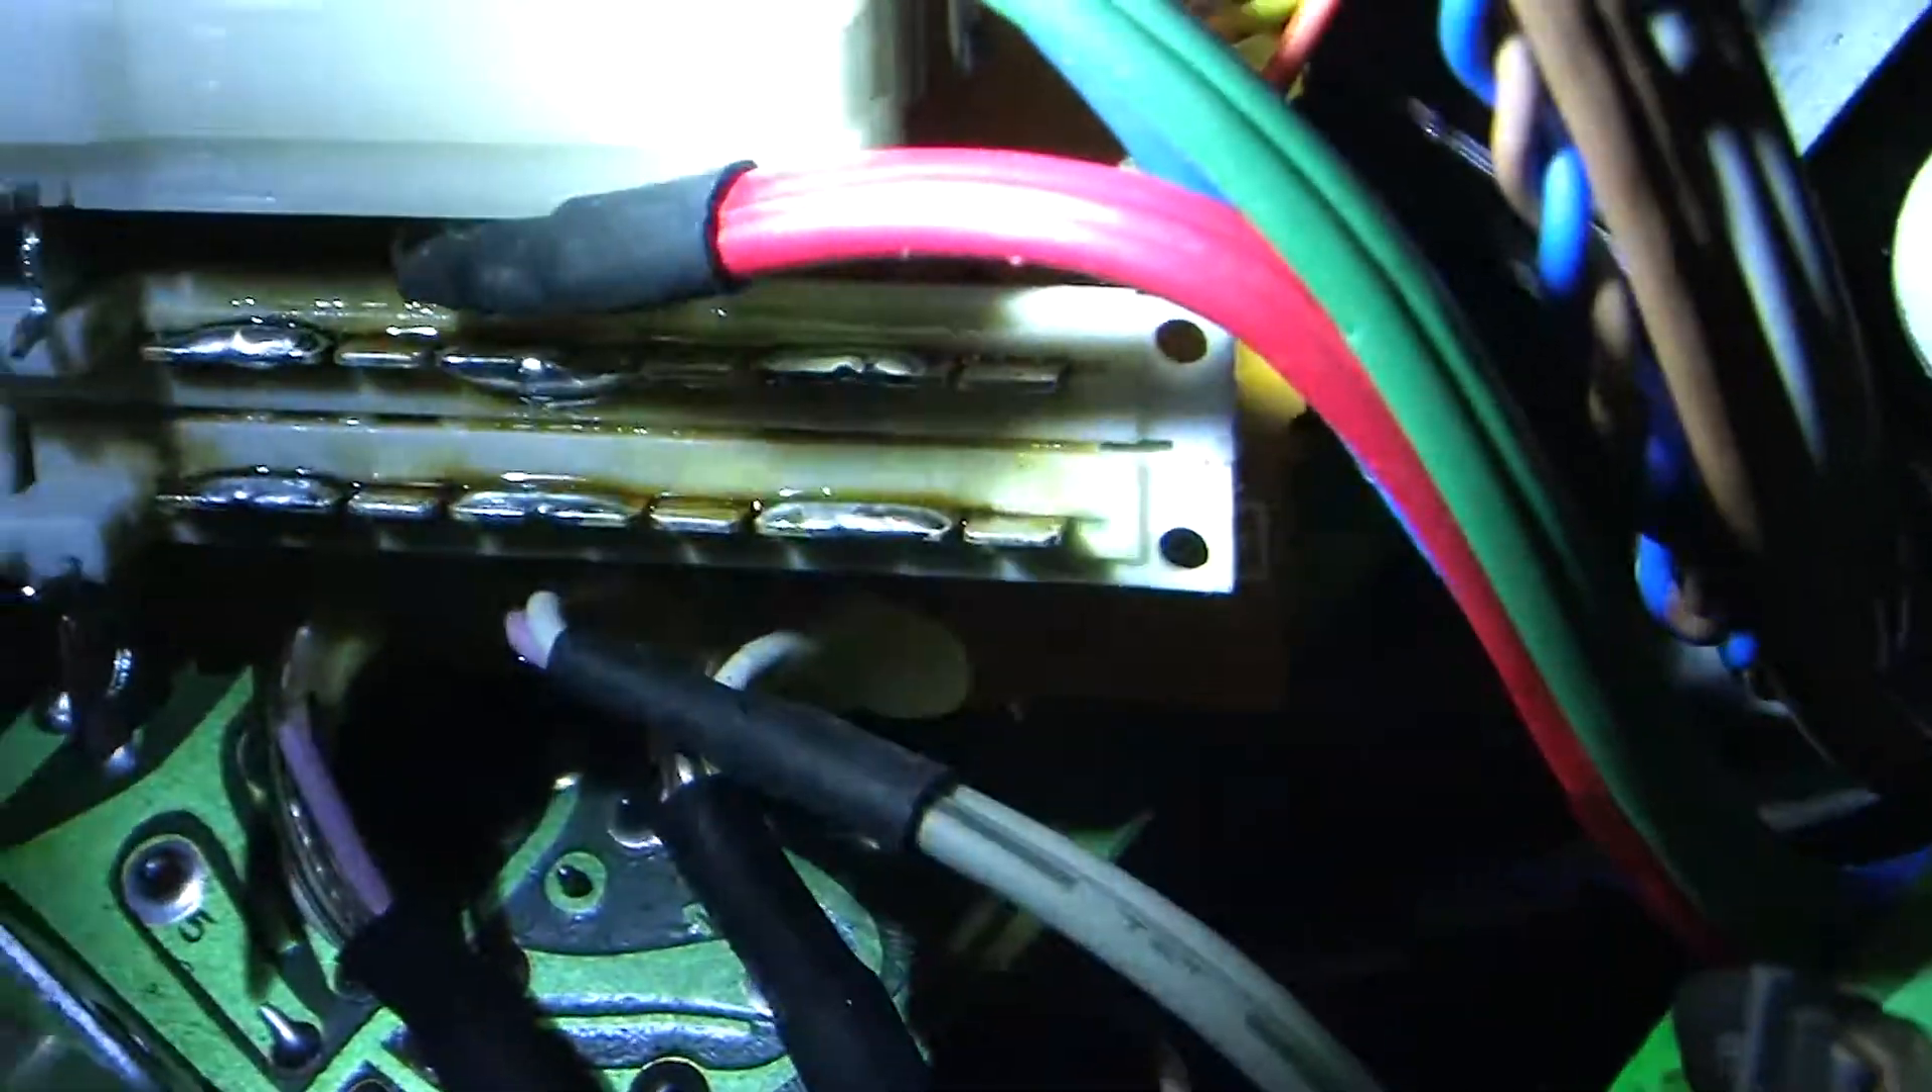I made a series of solder bridges where the connections ought to be hopefully you can see those little solder bridges.